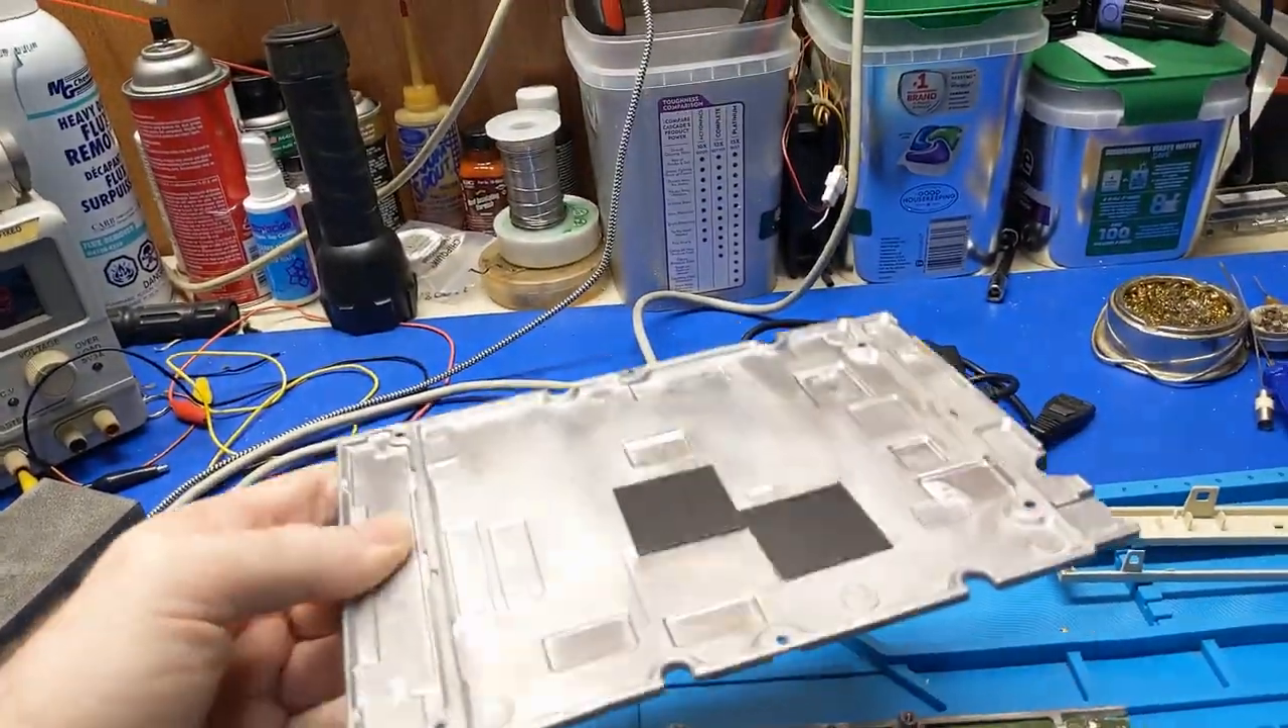So, I got the bottom cover off now.